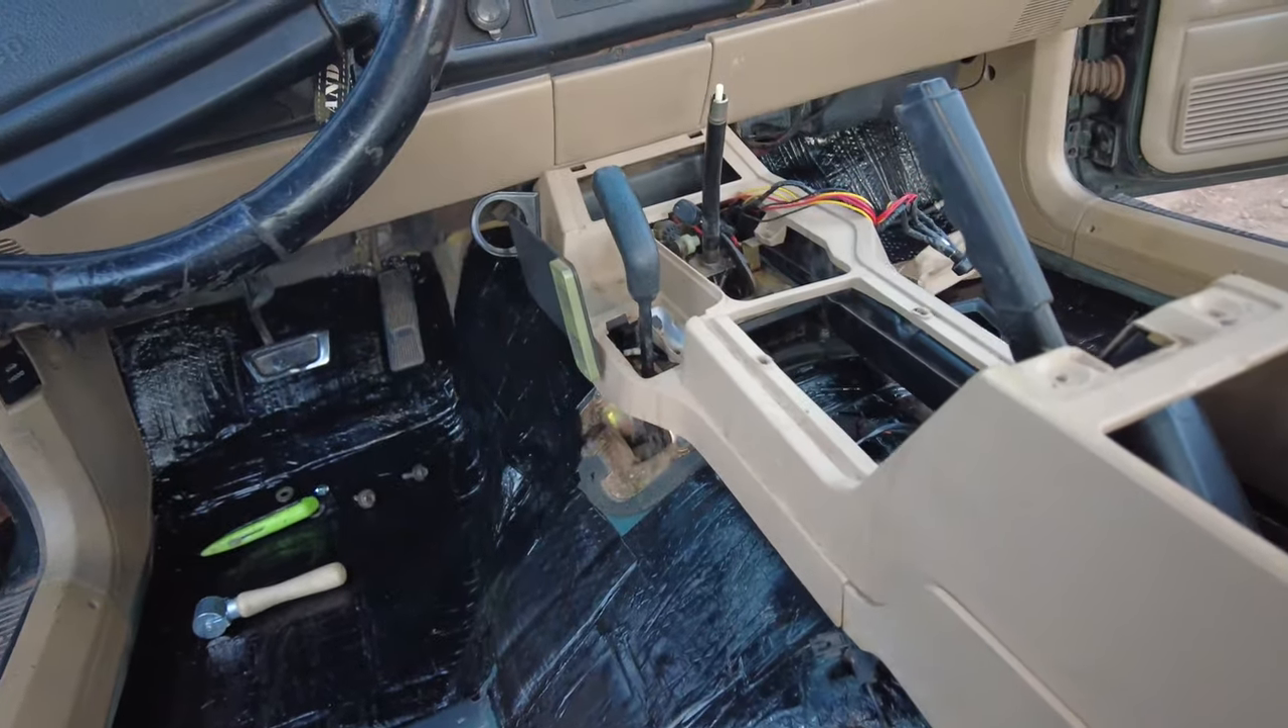Most of the center console is in i just have to uh put in all the gauges.